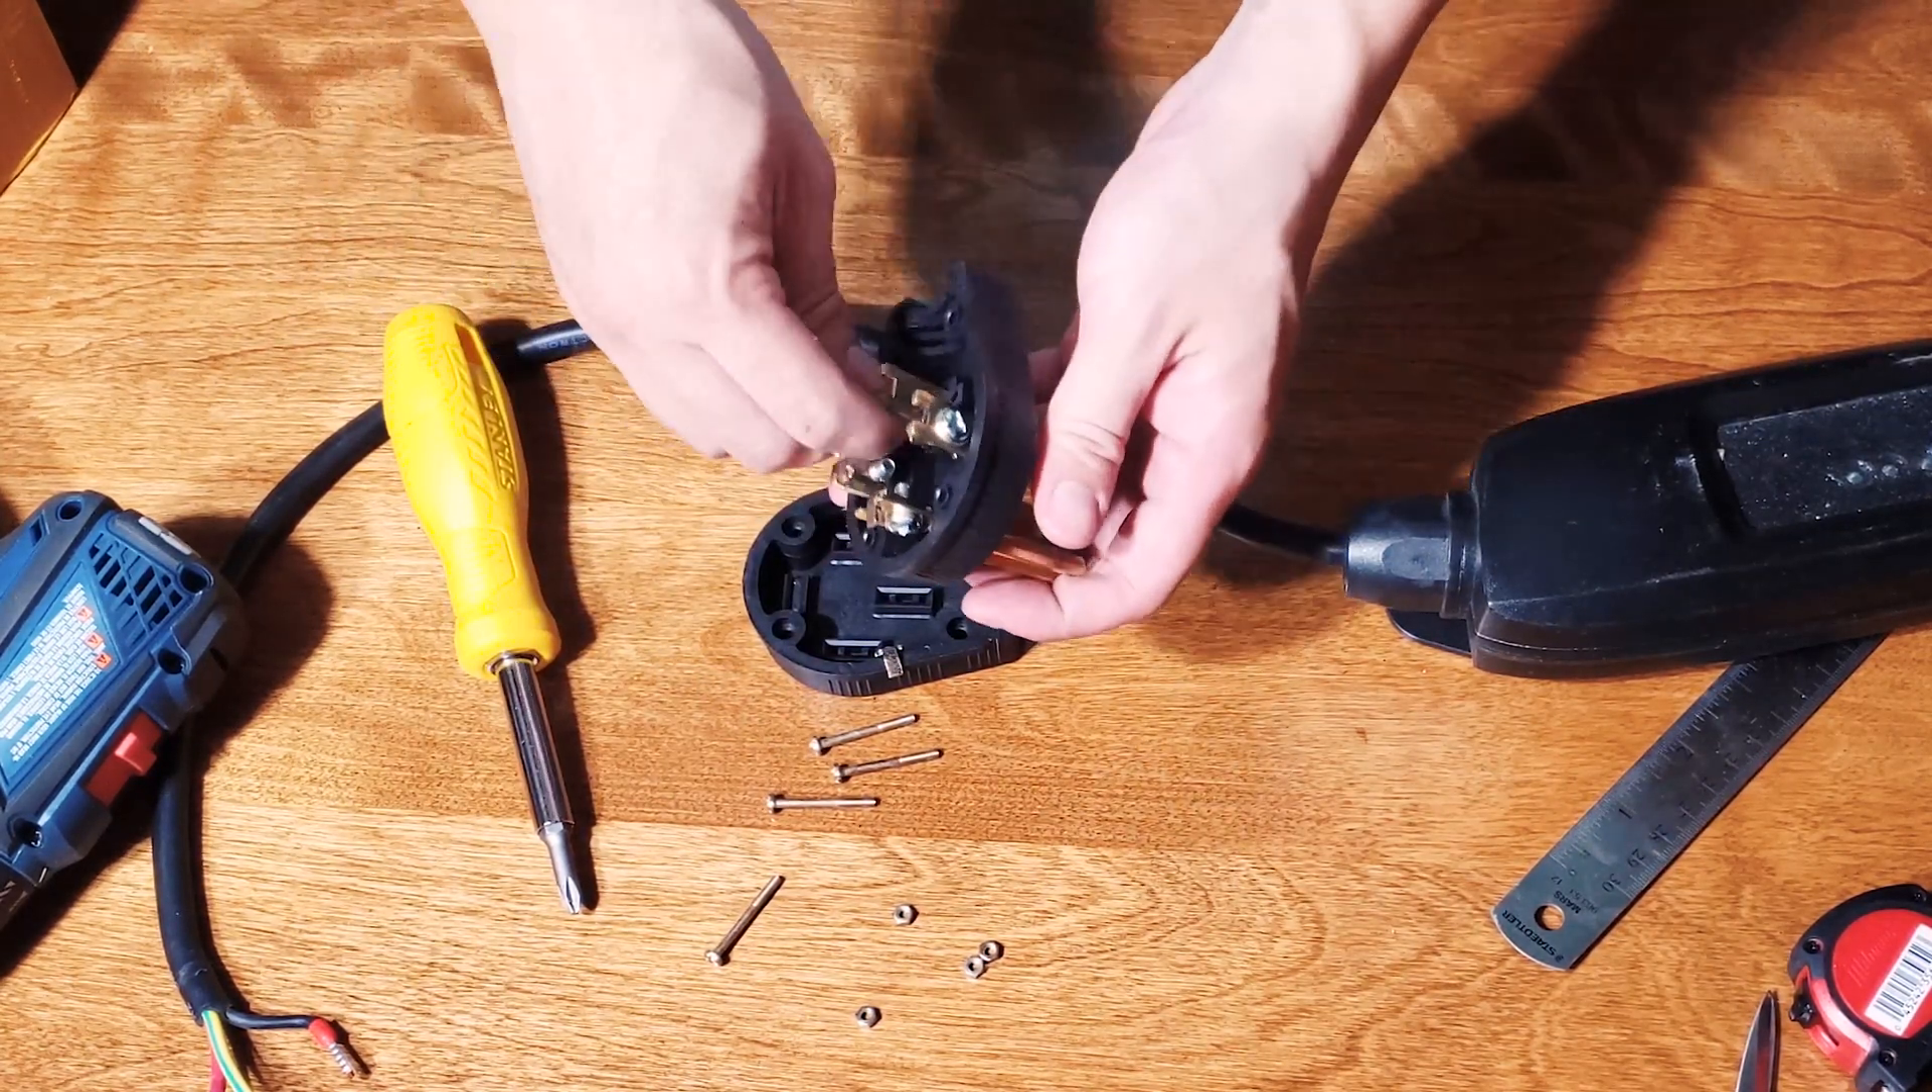We have all the small parts for the cover off which exposes the inner part.